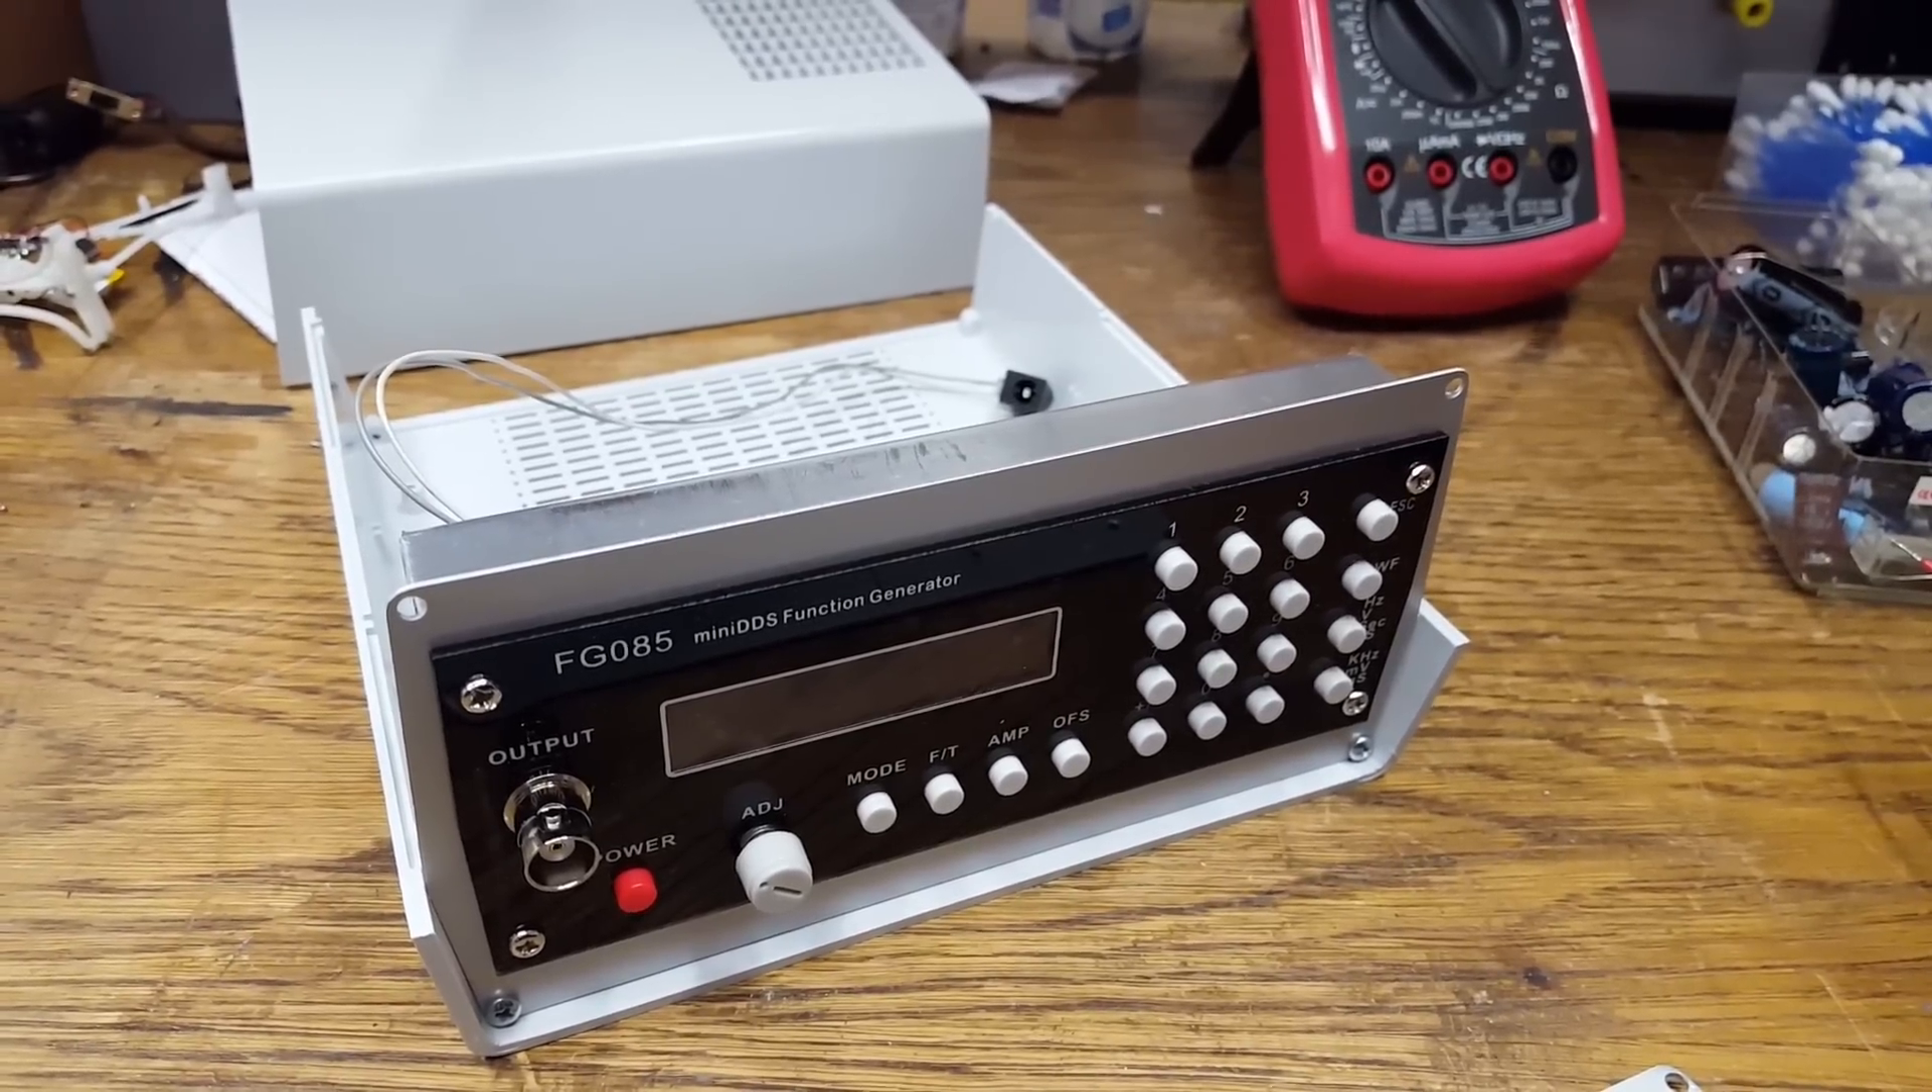The front of the function generator has been assembled what is now missing is the power supply and for that i have now started working on the back of the unit.